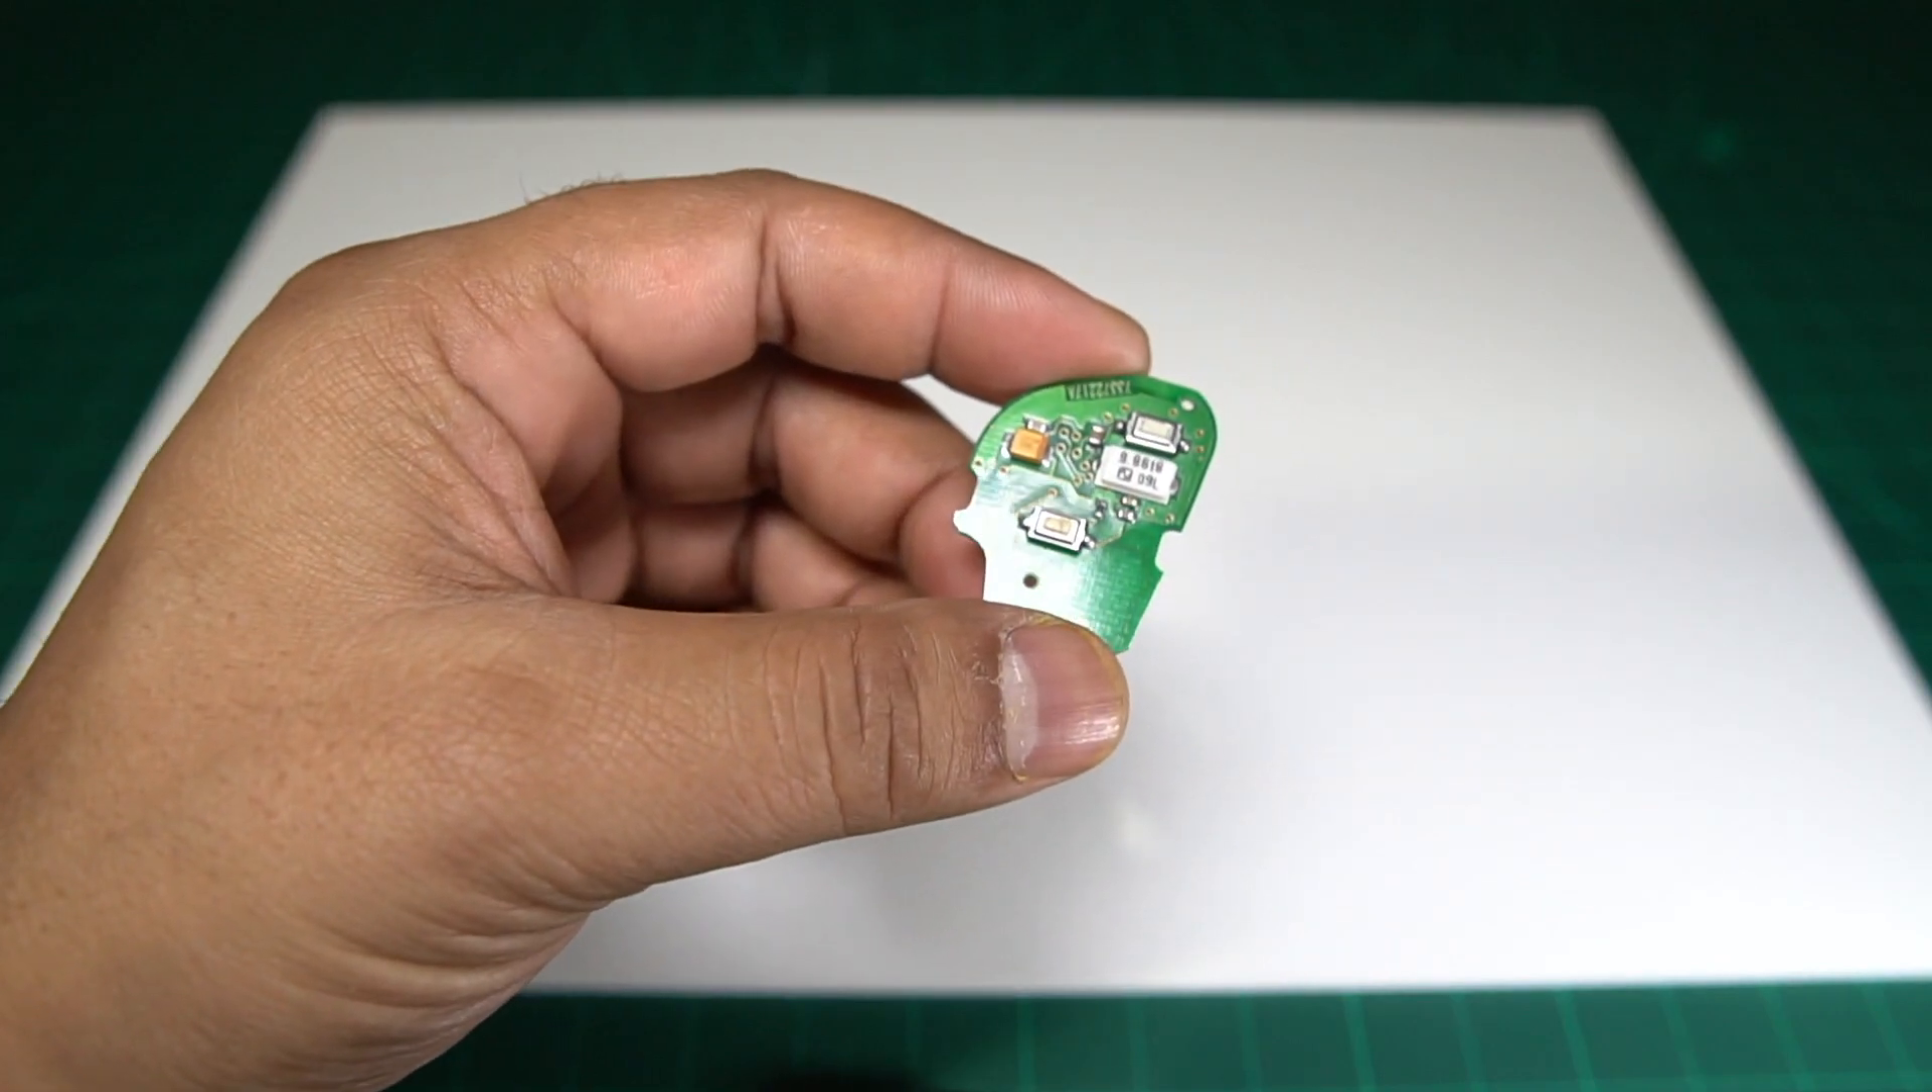Ok, so I have taken the key fob apart.